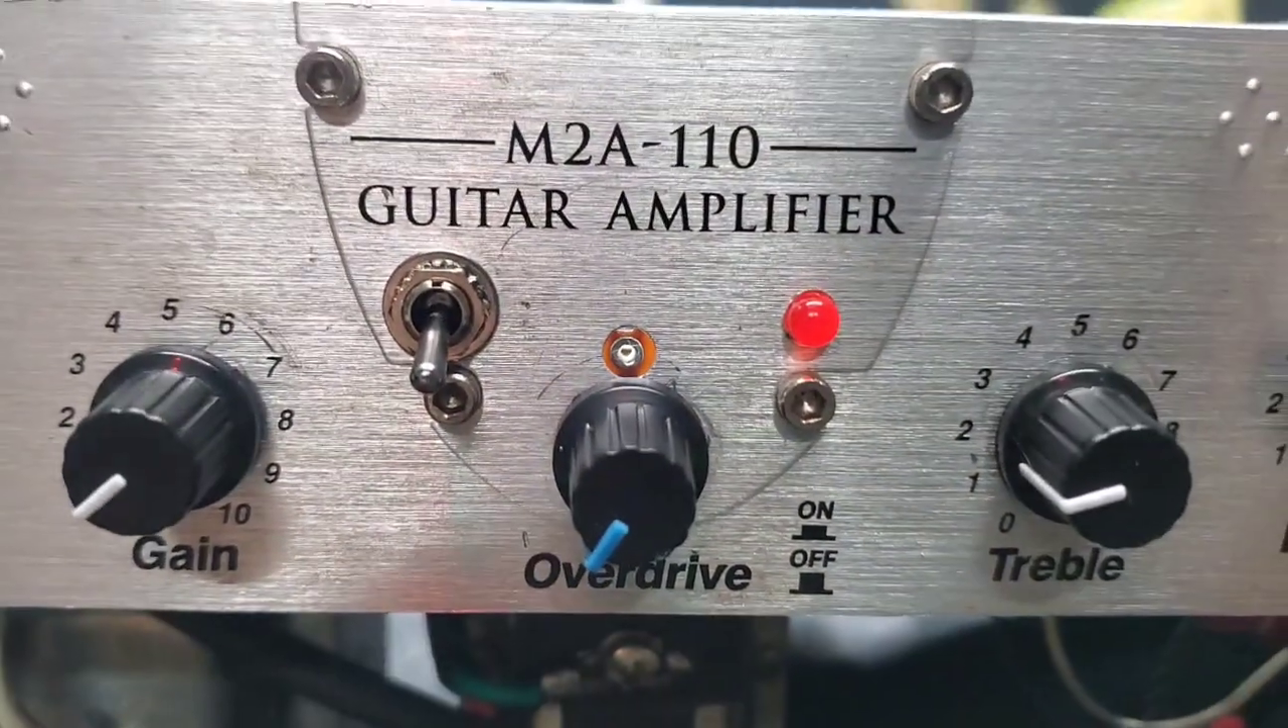That's what the front end looks like now with the new overdrive switch and the LED.